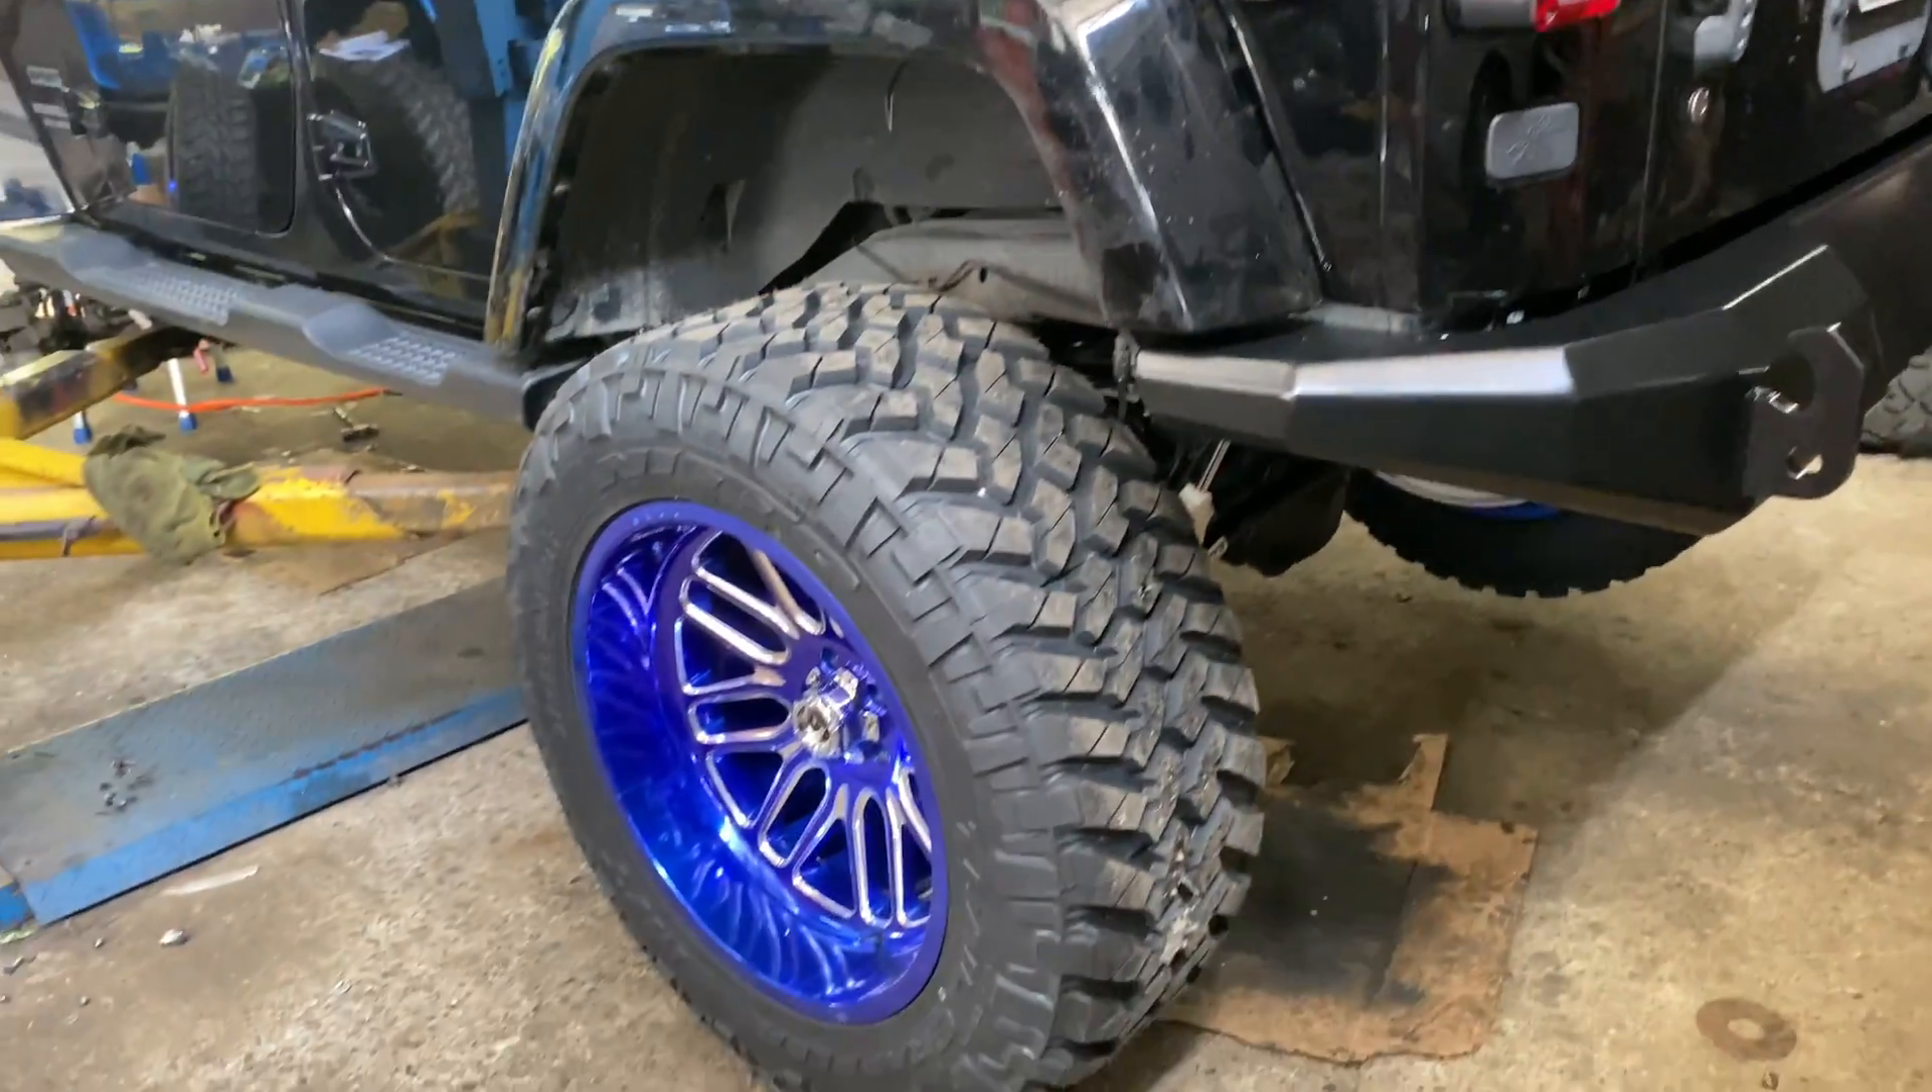Ya está el bumper trasero montado también y los aros montados atrás falta el frente.